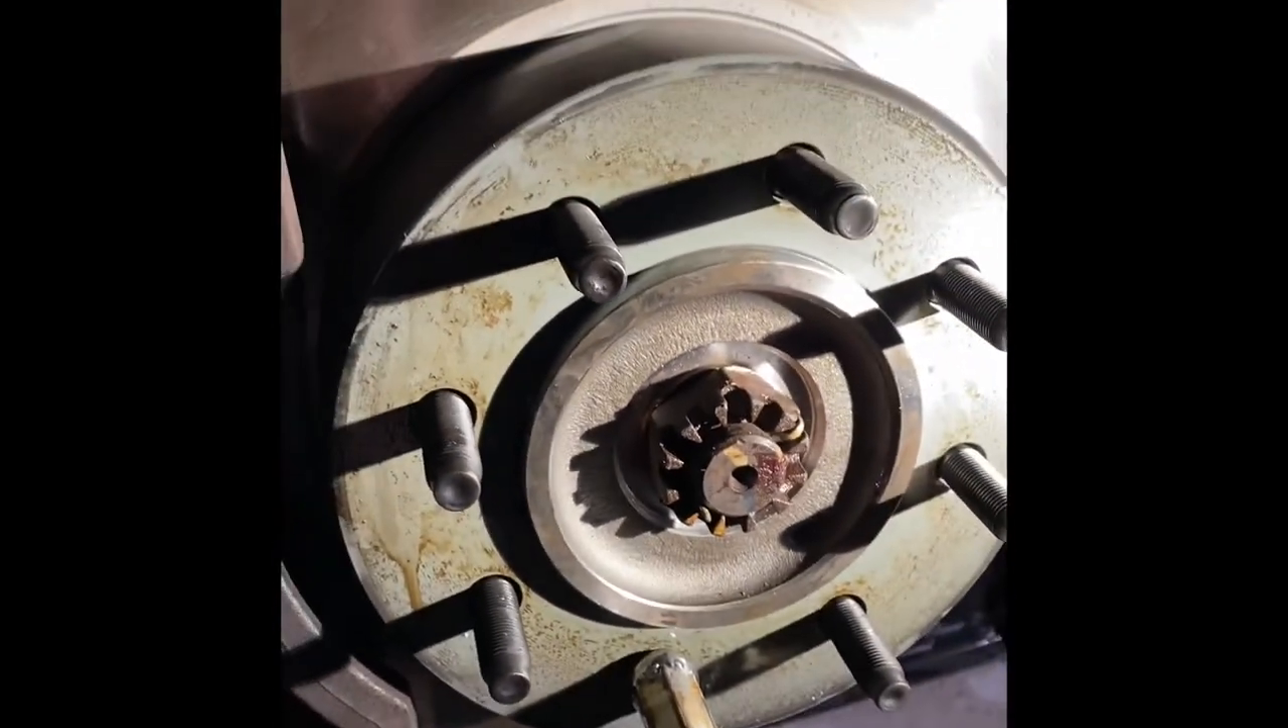All I have left to do is put the wheel on.